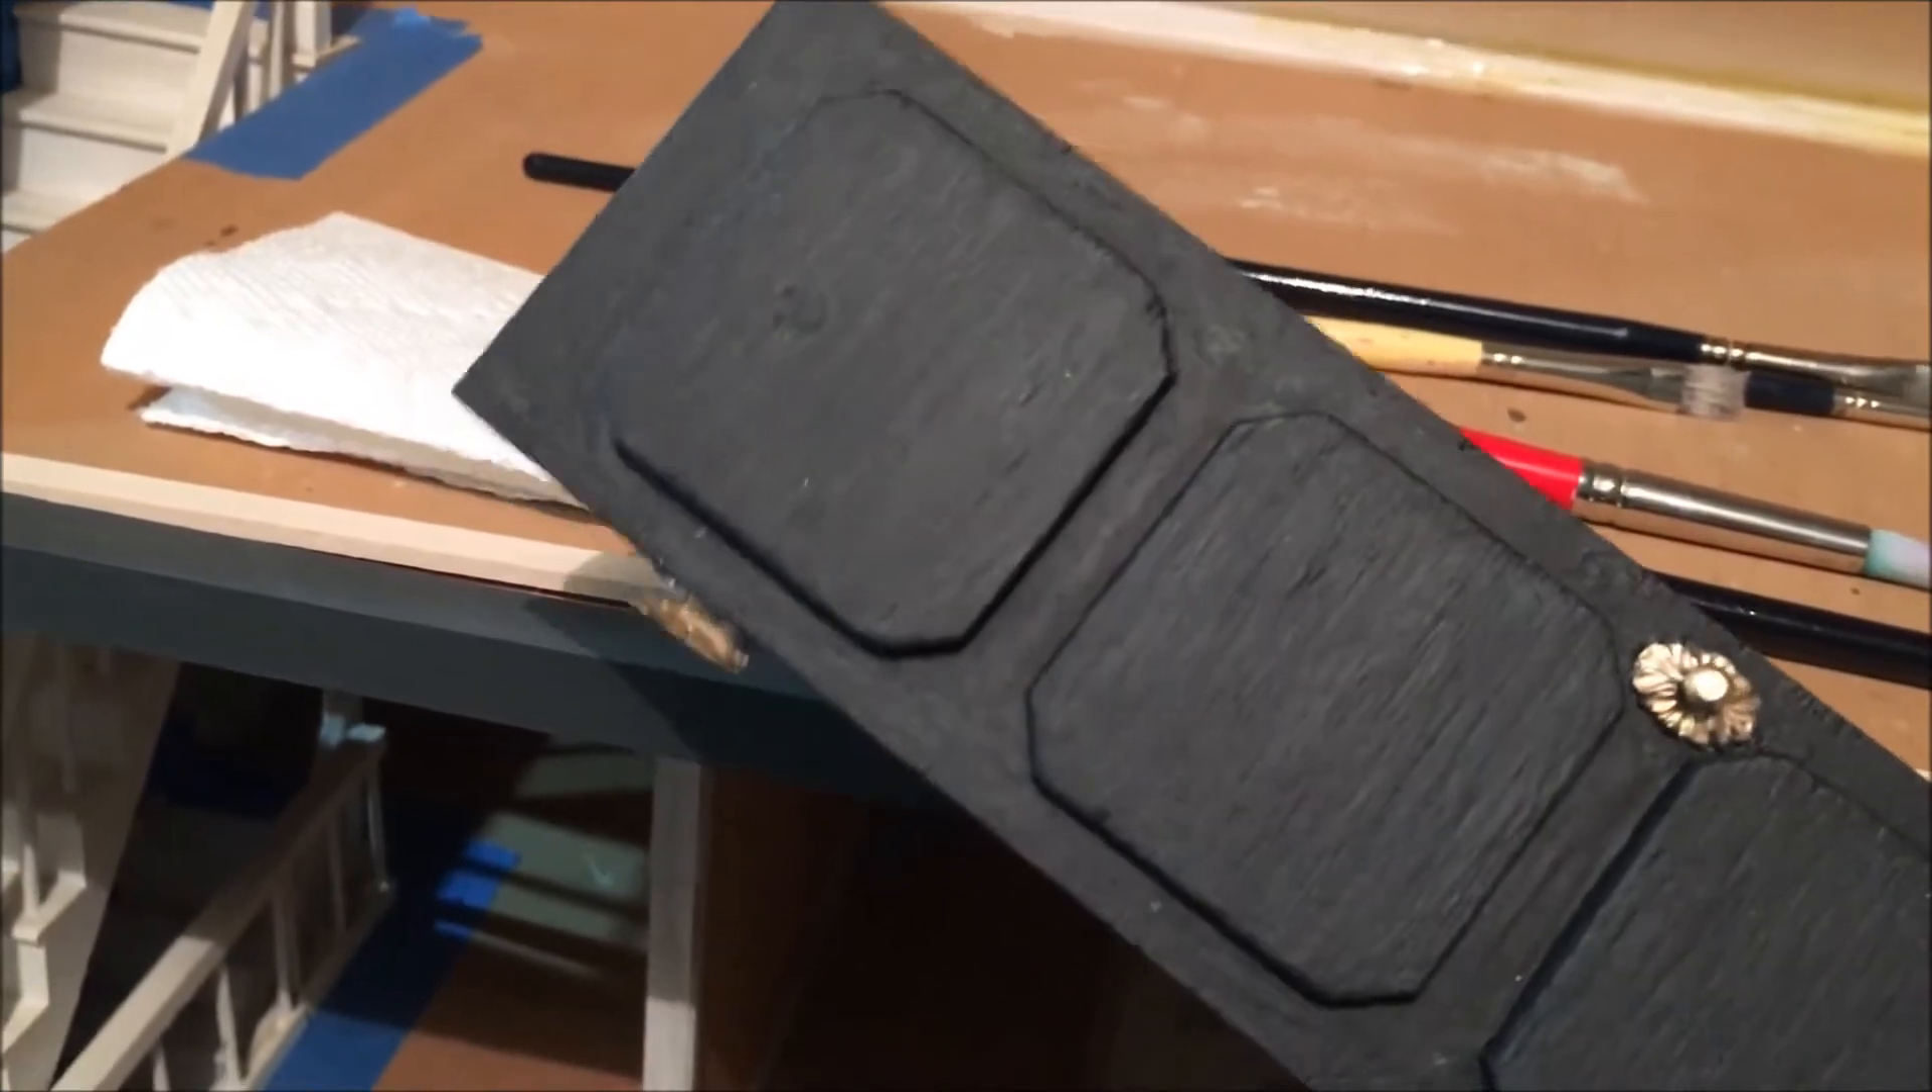This is the front door and it's also black um and this obviously needs to be reattached.